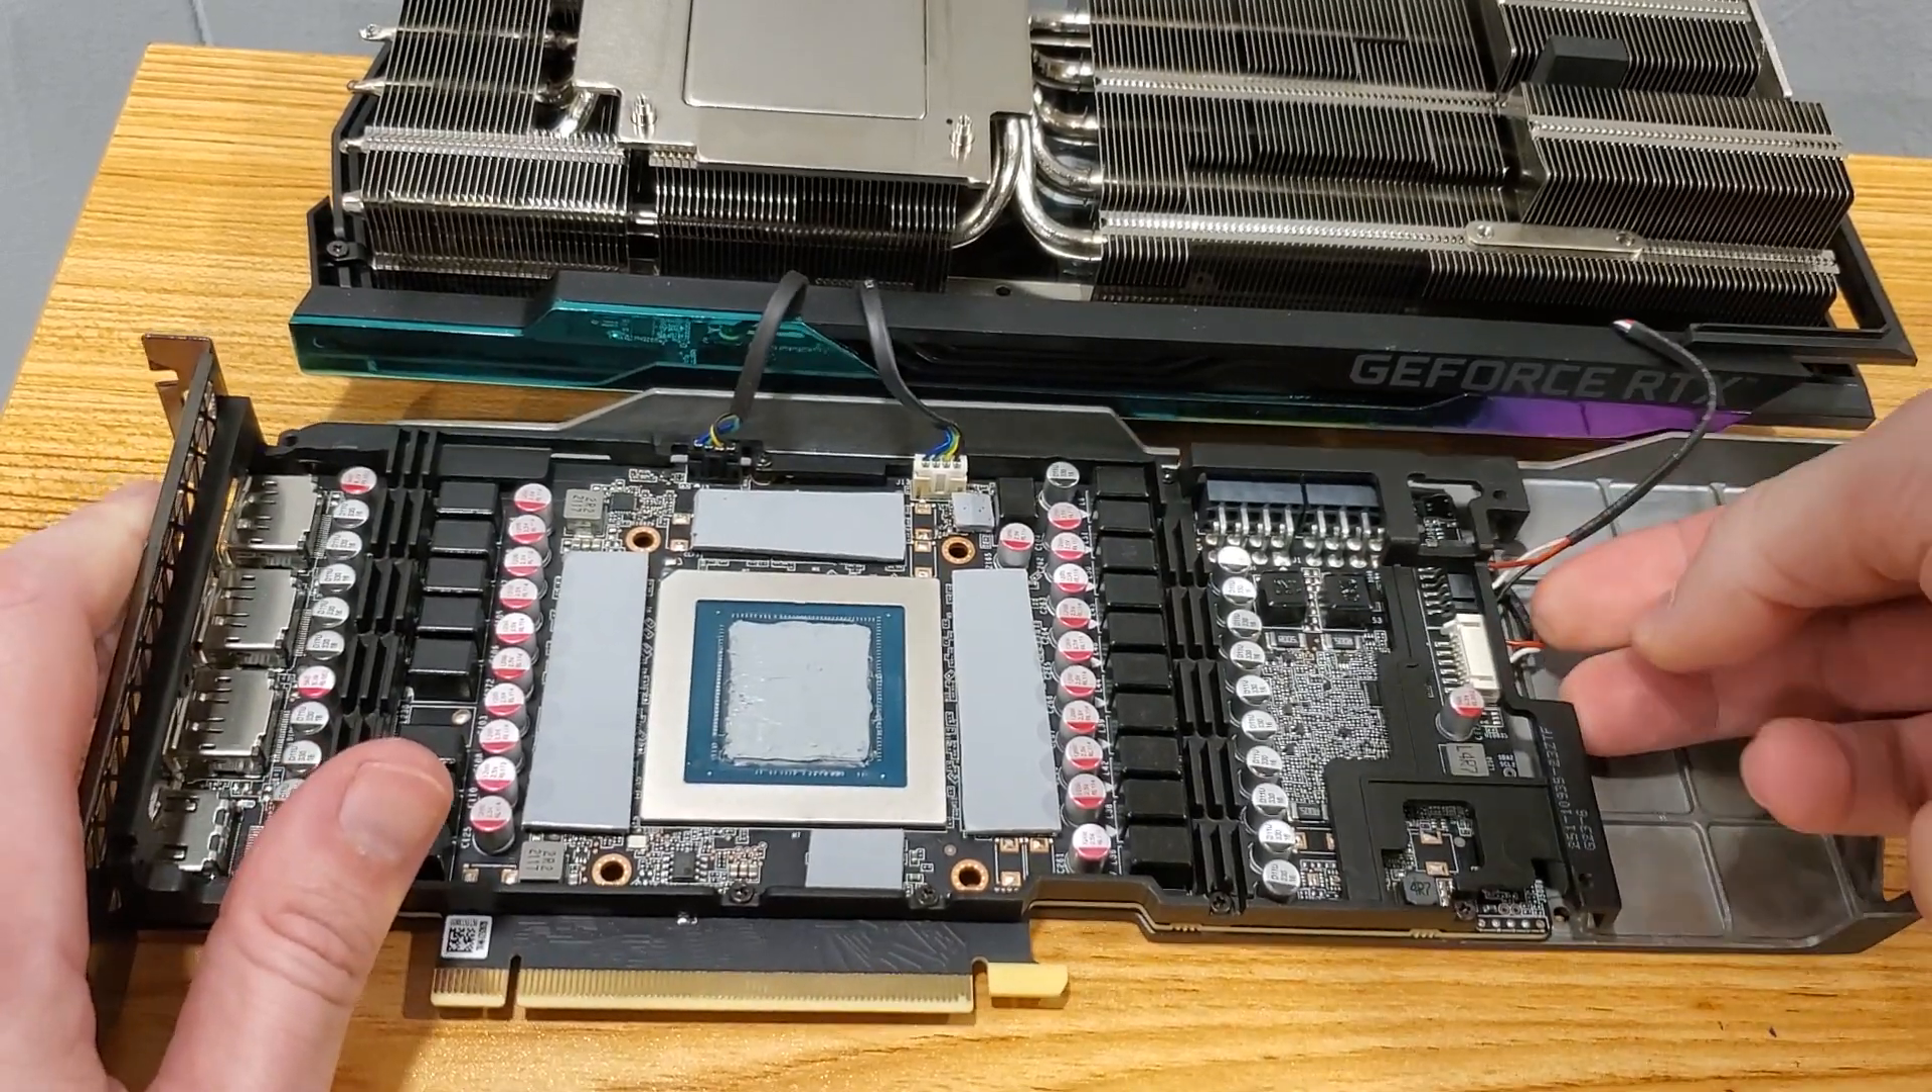Now that we have all the thermal pads and thermal paste reapplied, we now have to reassemble it.